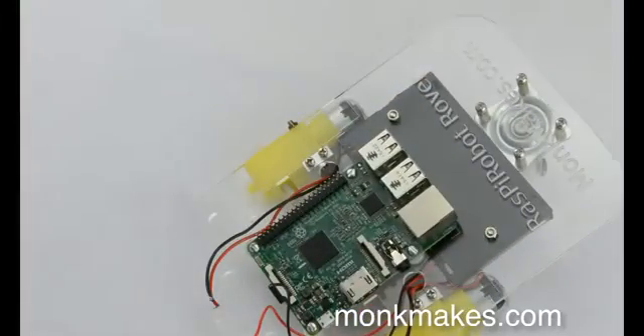Okay so there we have have it we have we've got the raspberry pi in place.